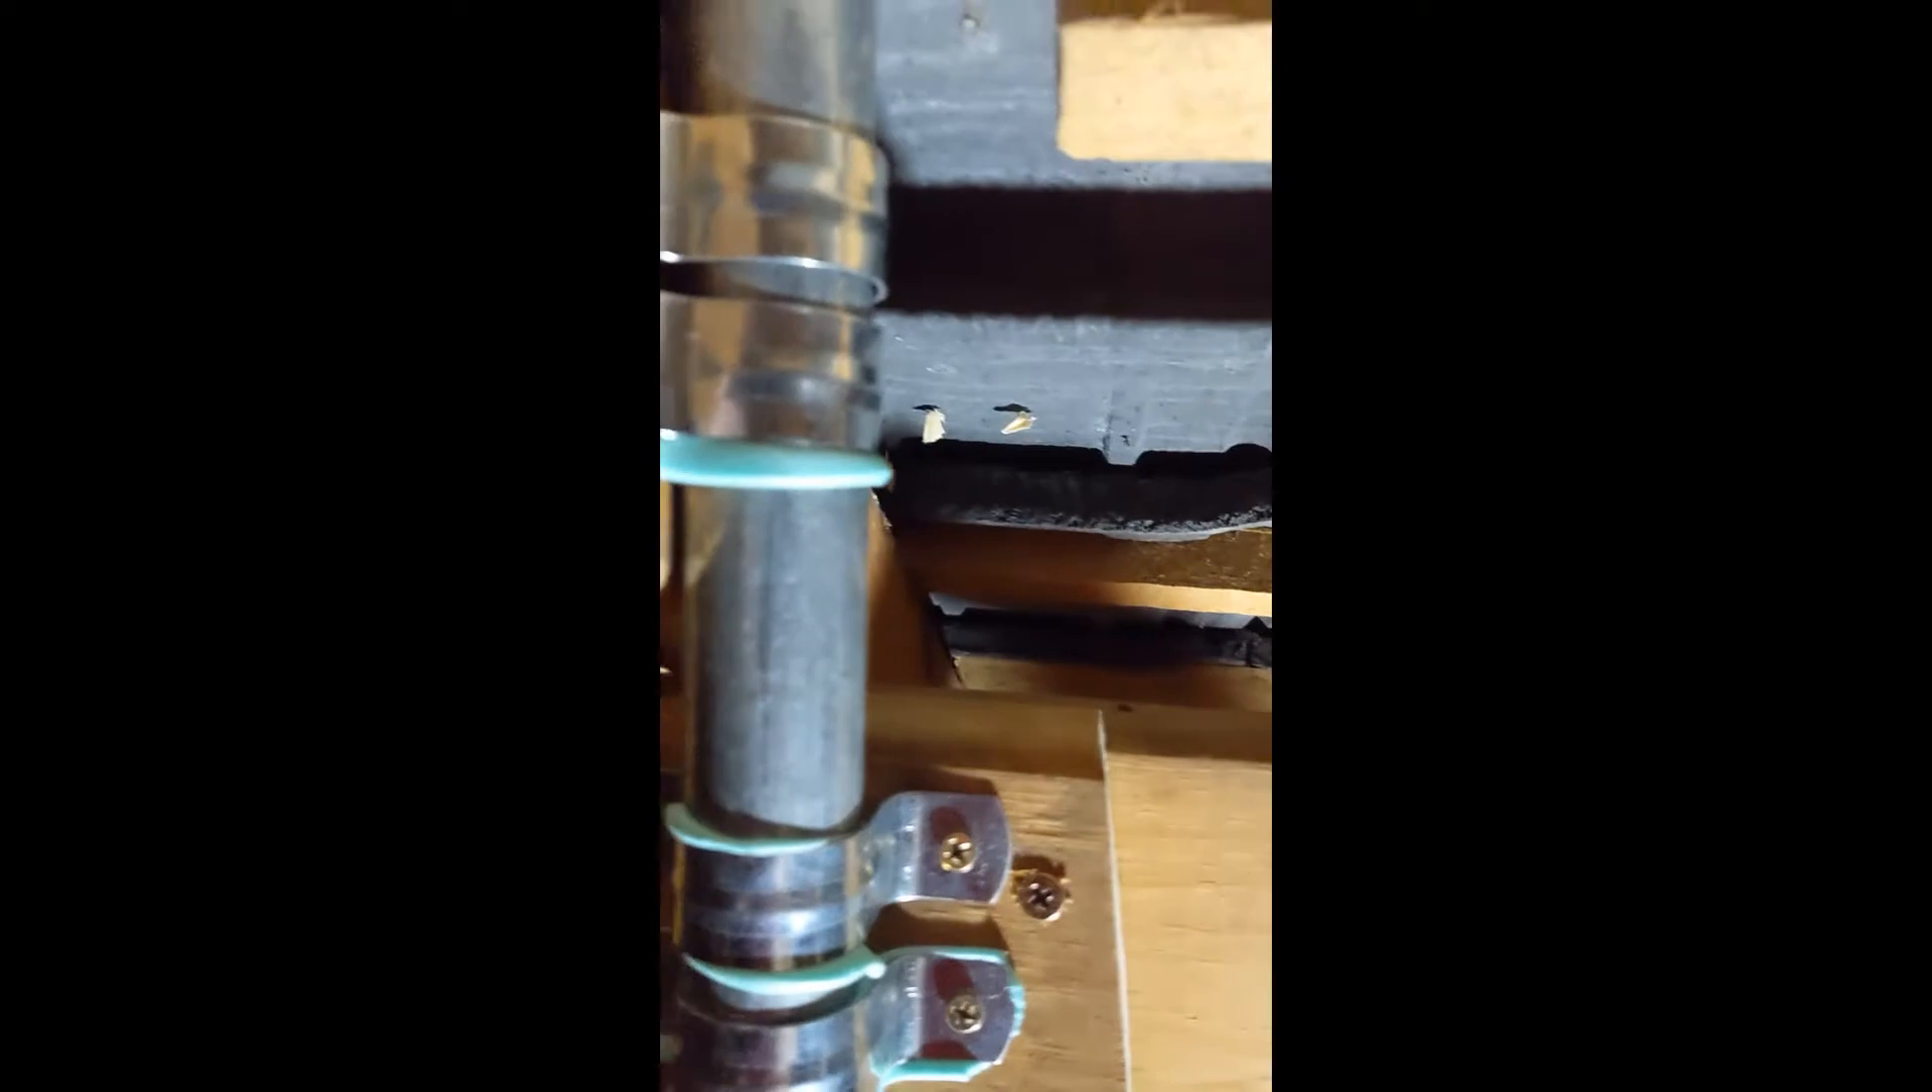I've added some extra saddles here and here.